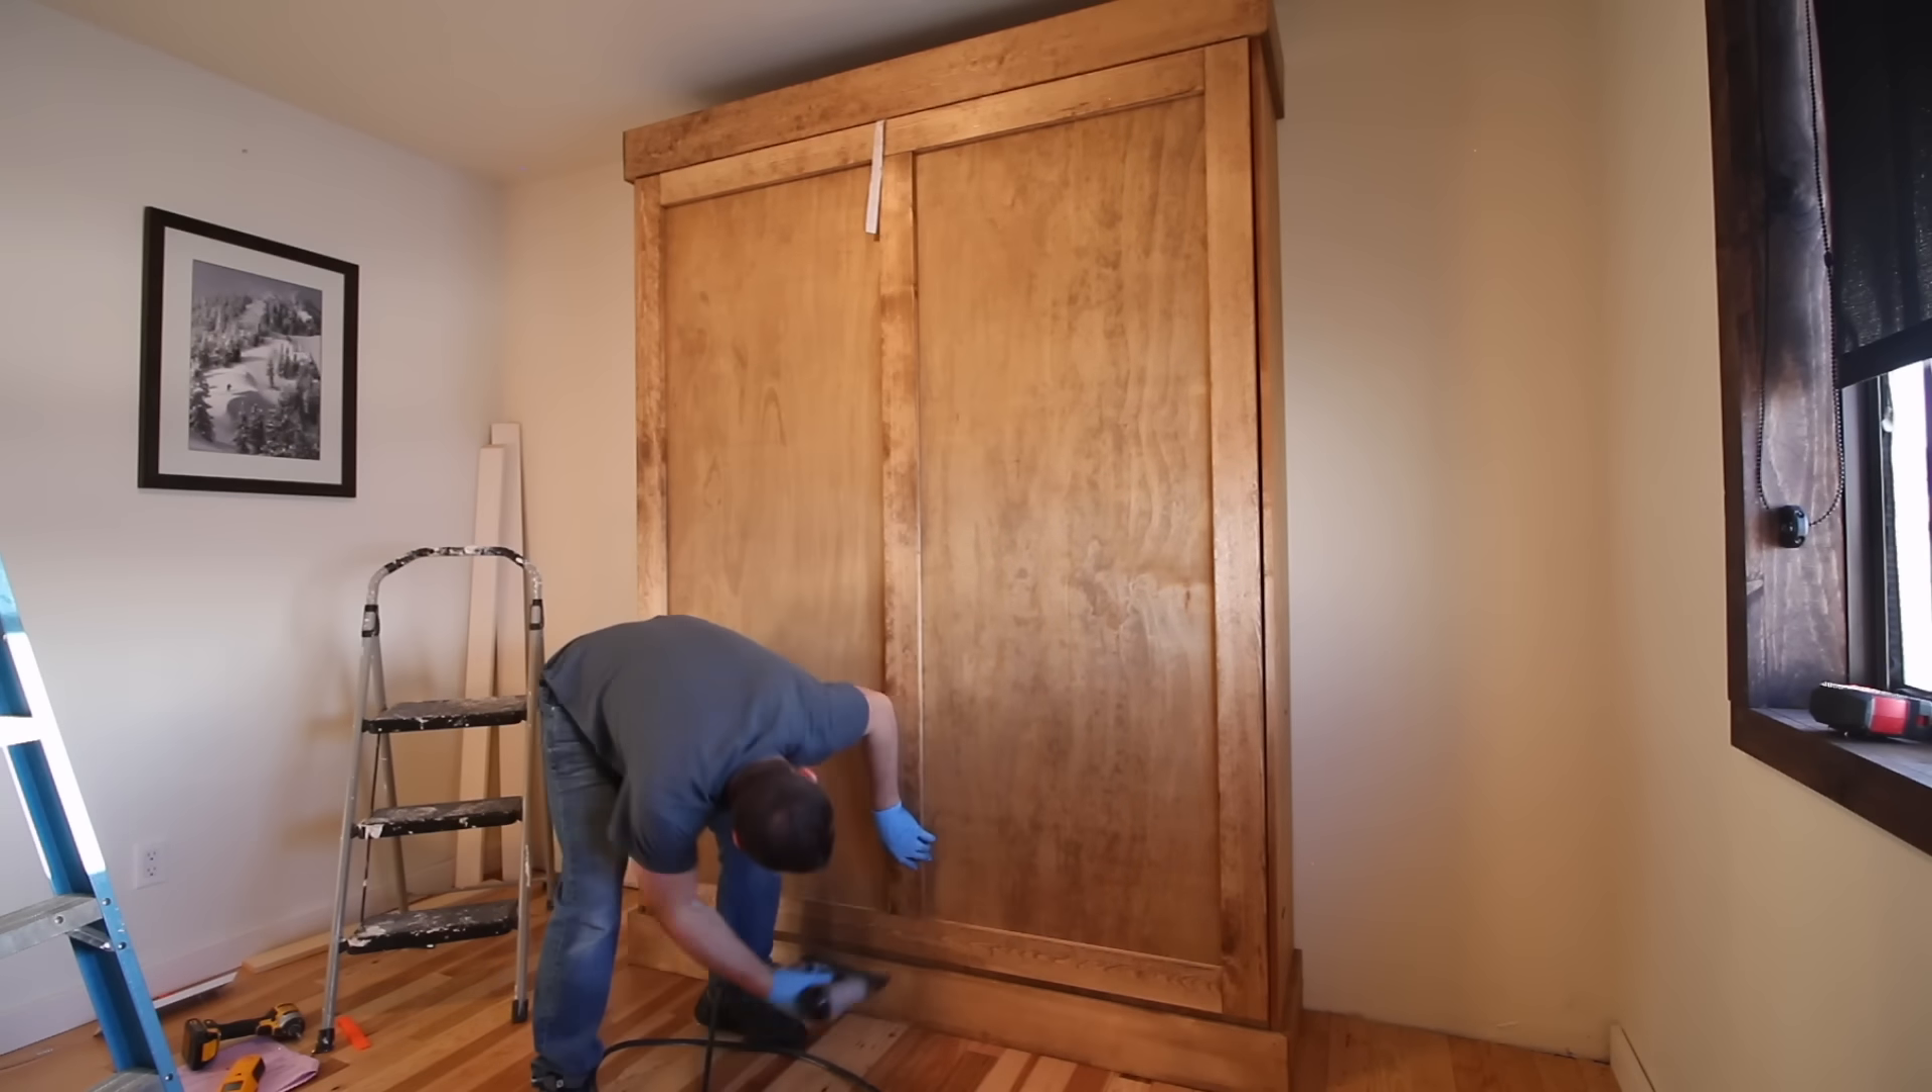I added a center board to cover where the two face panels come together.